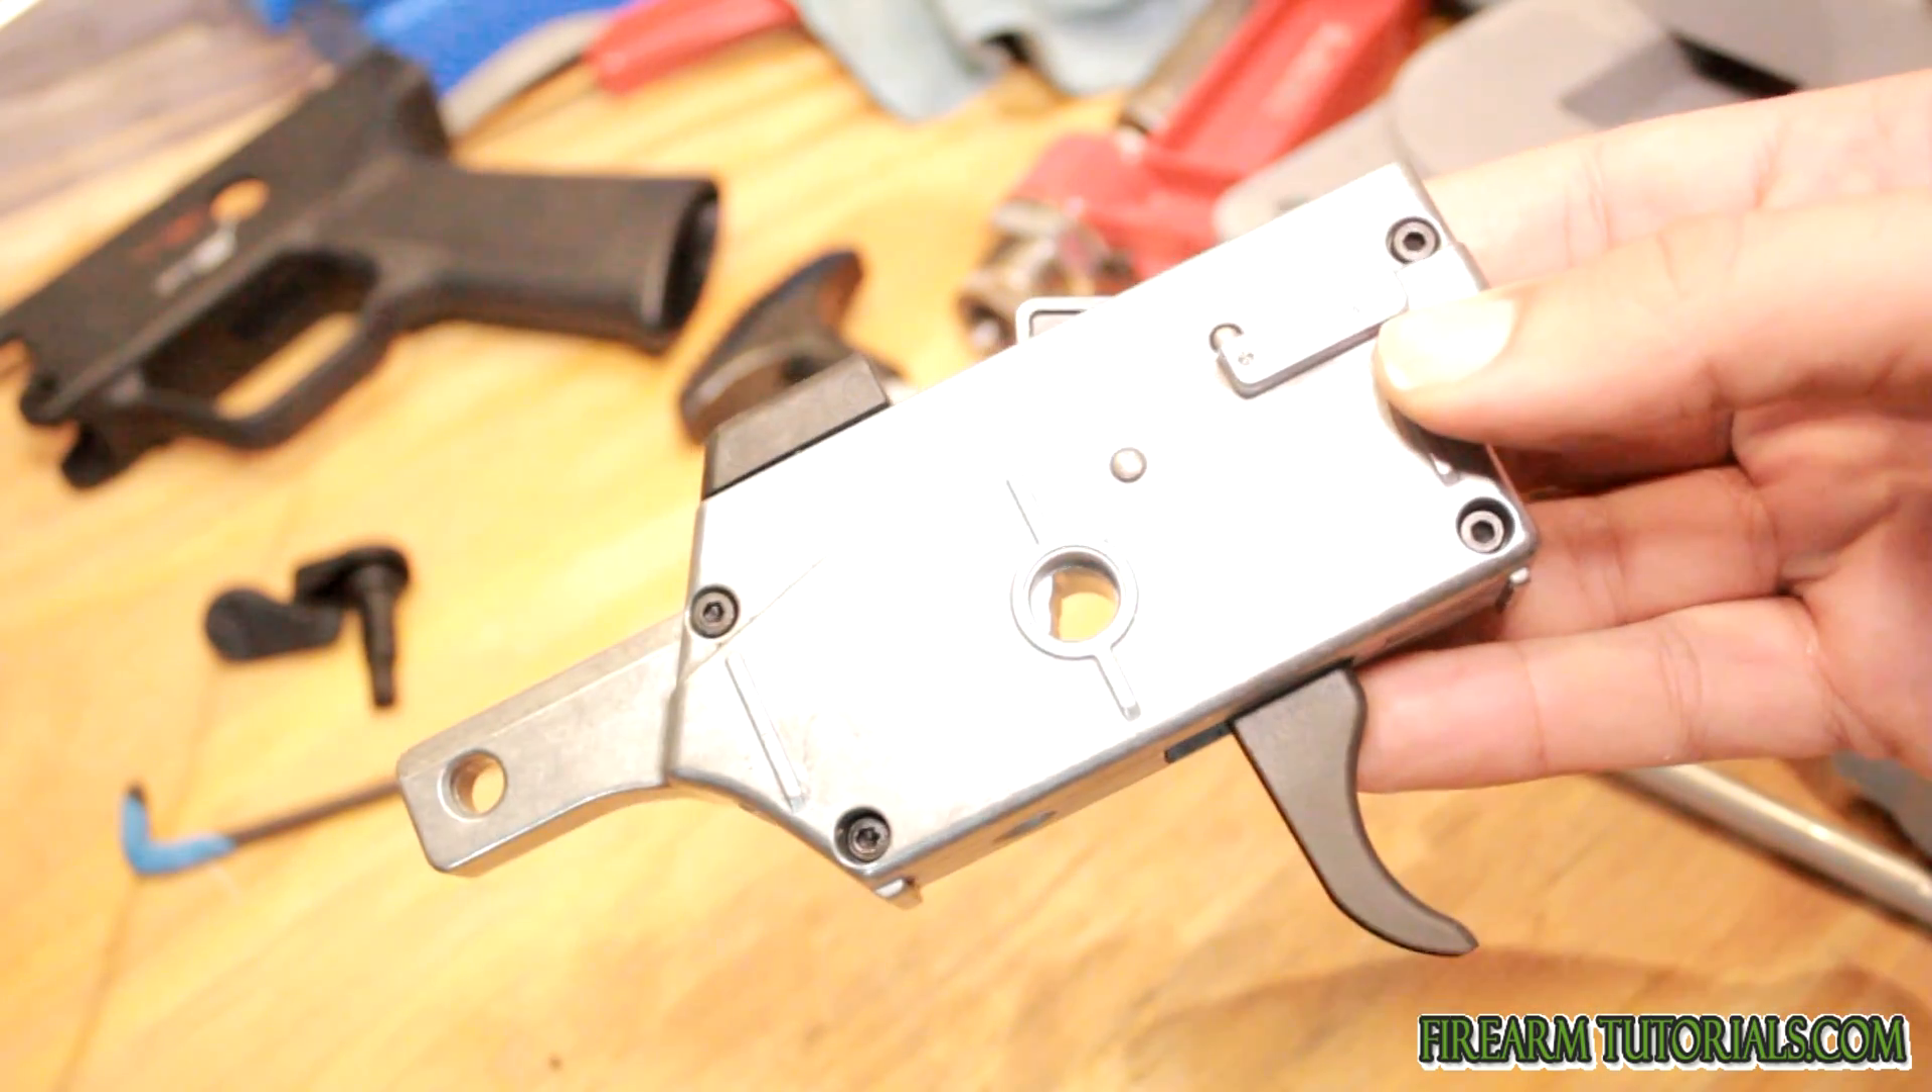So you can see the four Allen head screws that we'll have to remove.